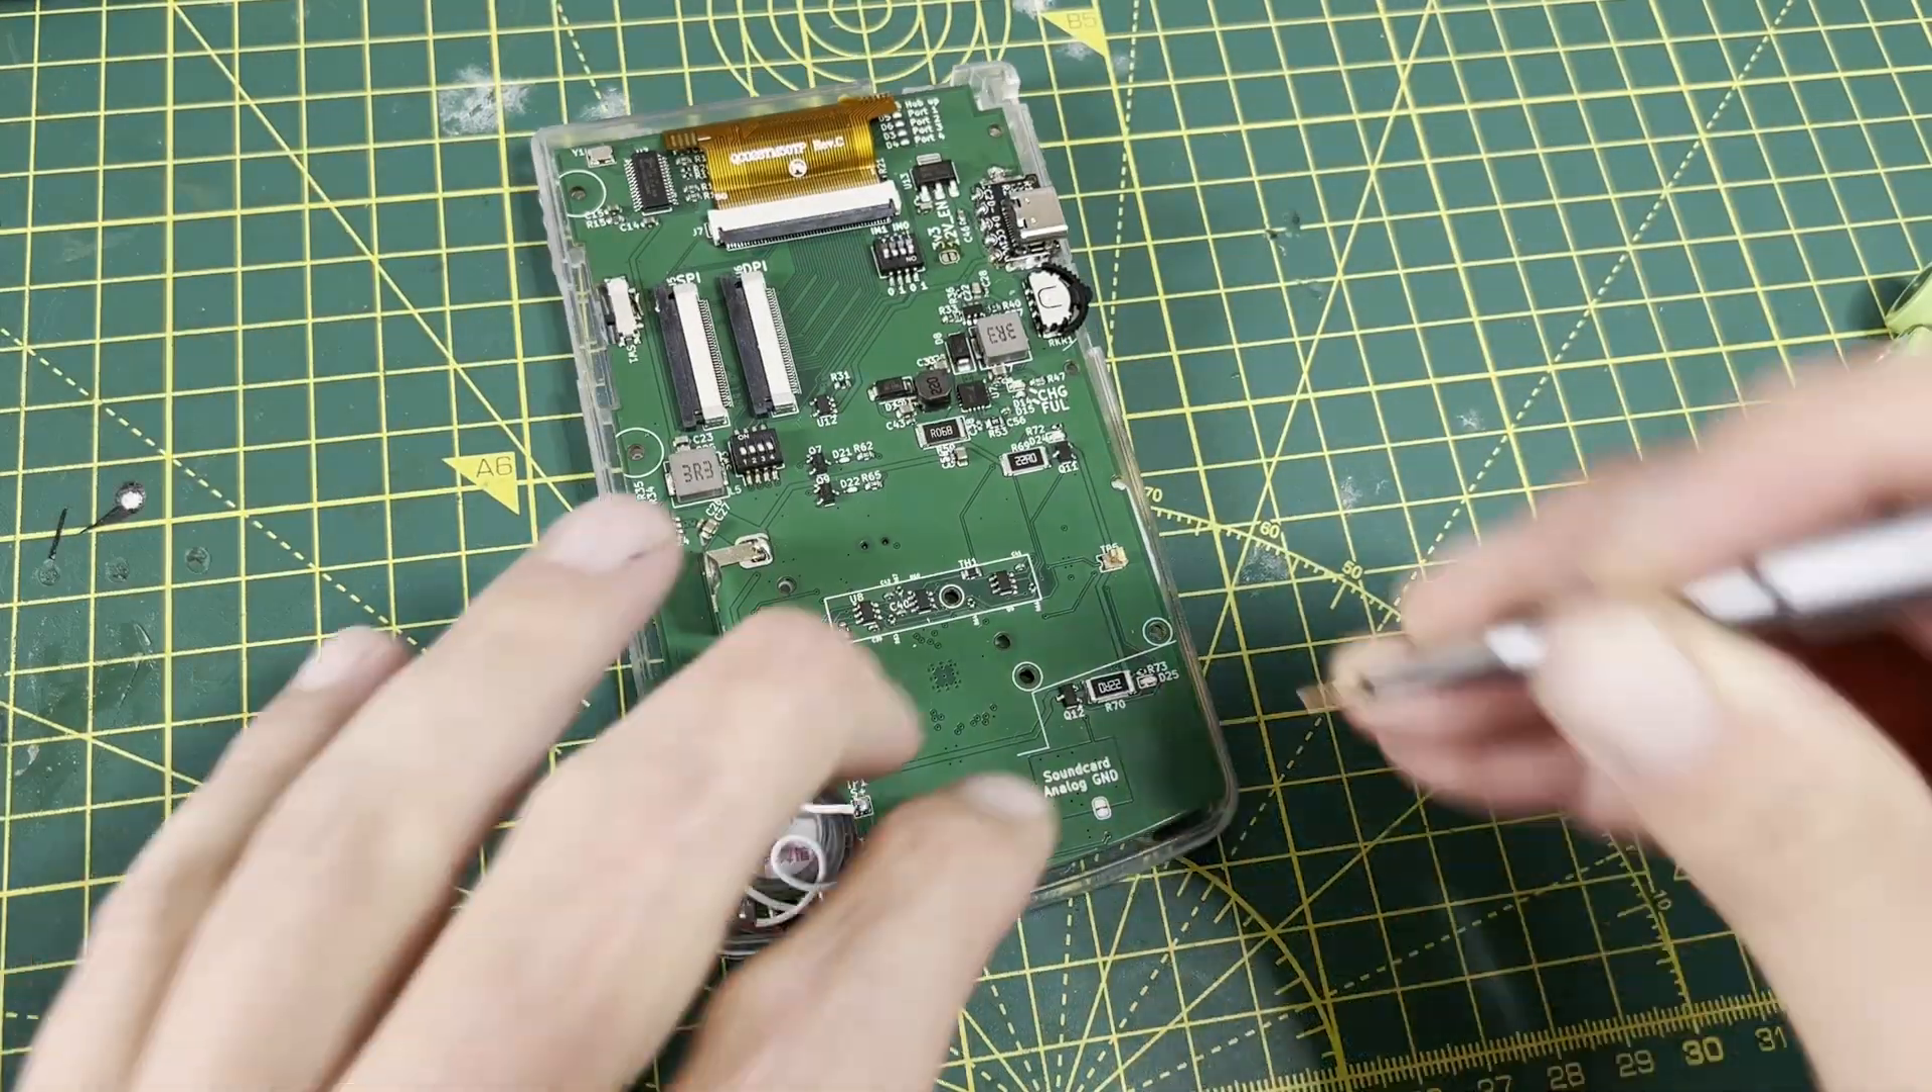That's the motherboard installed inside the shell of the Game Boy.